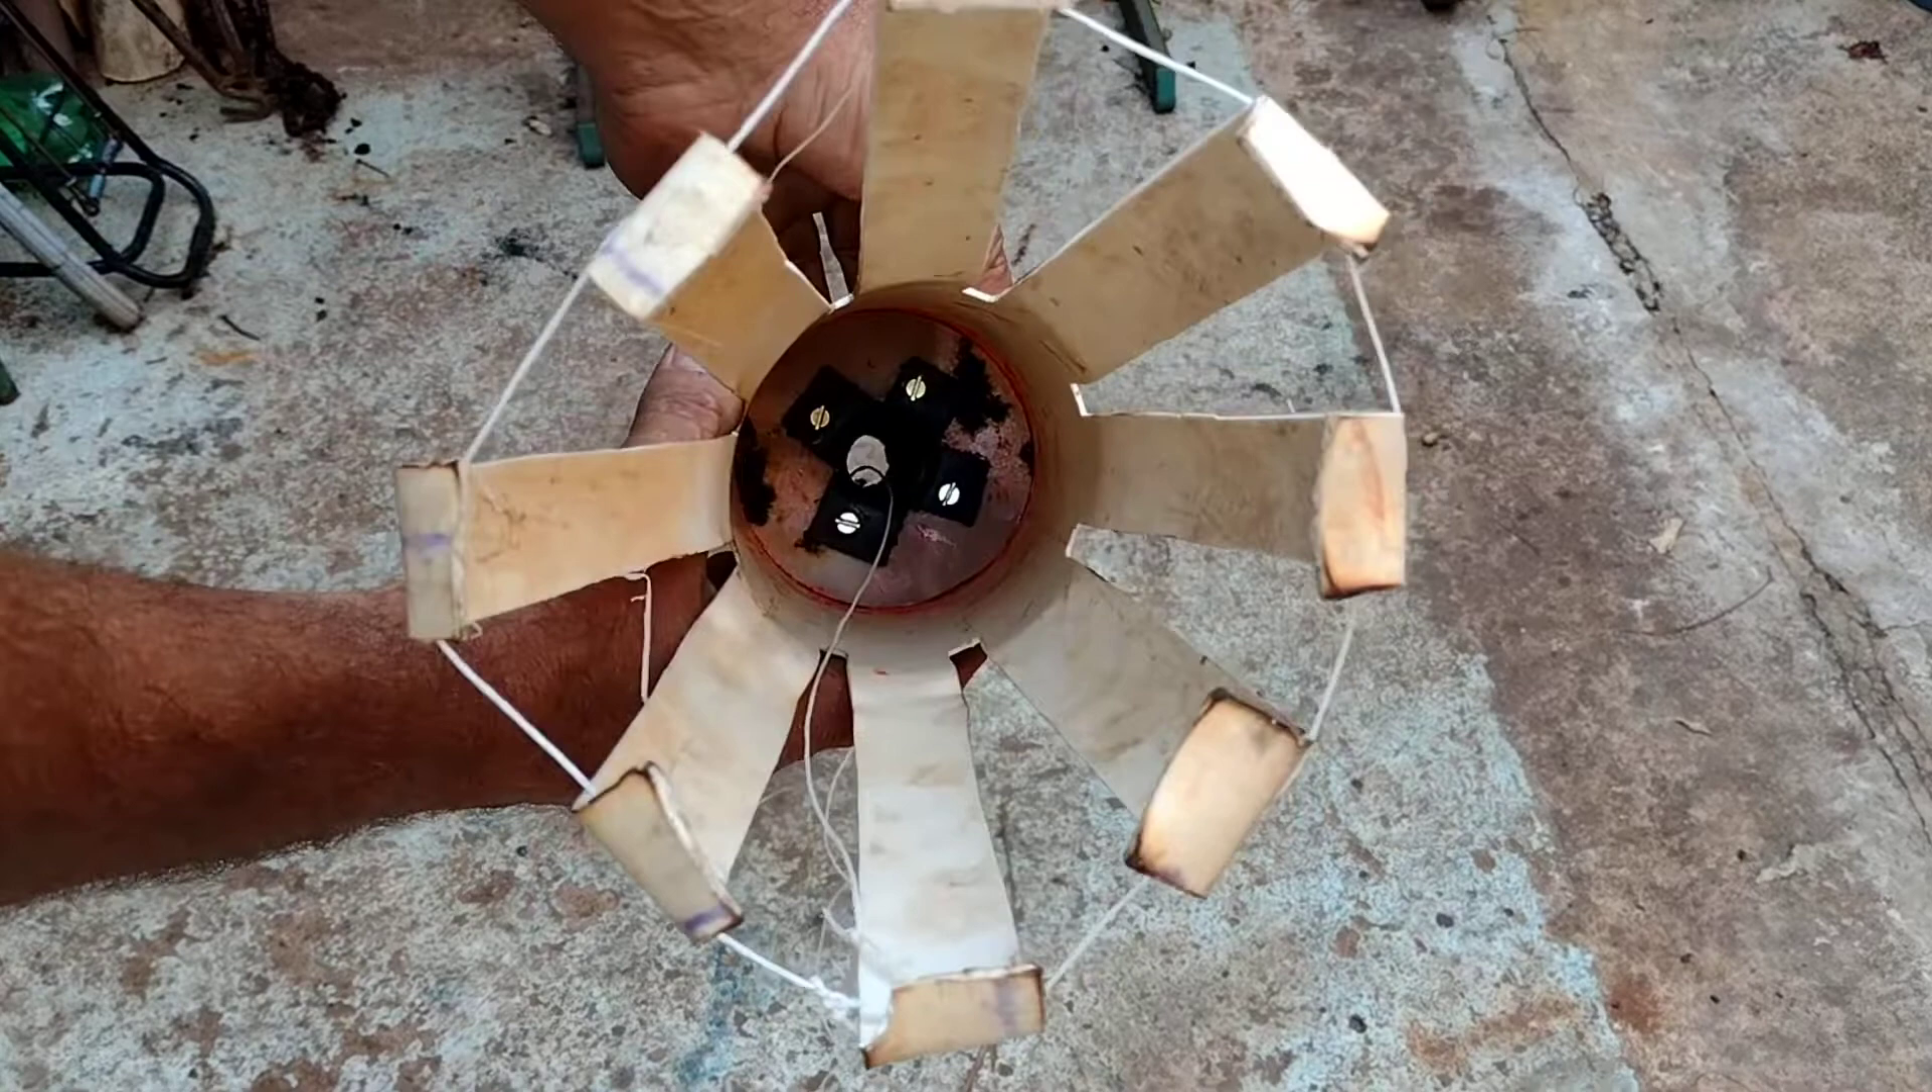Já passei os parafusos, ó Ó Os quatro parafusos aí Já parafusado lá dentro.